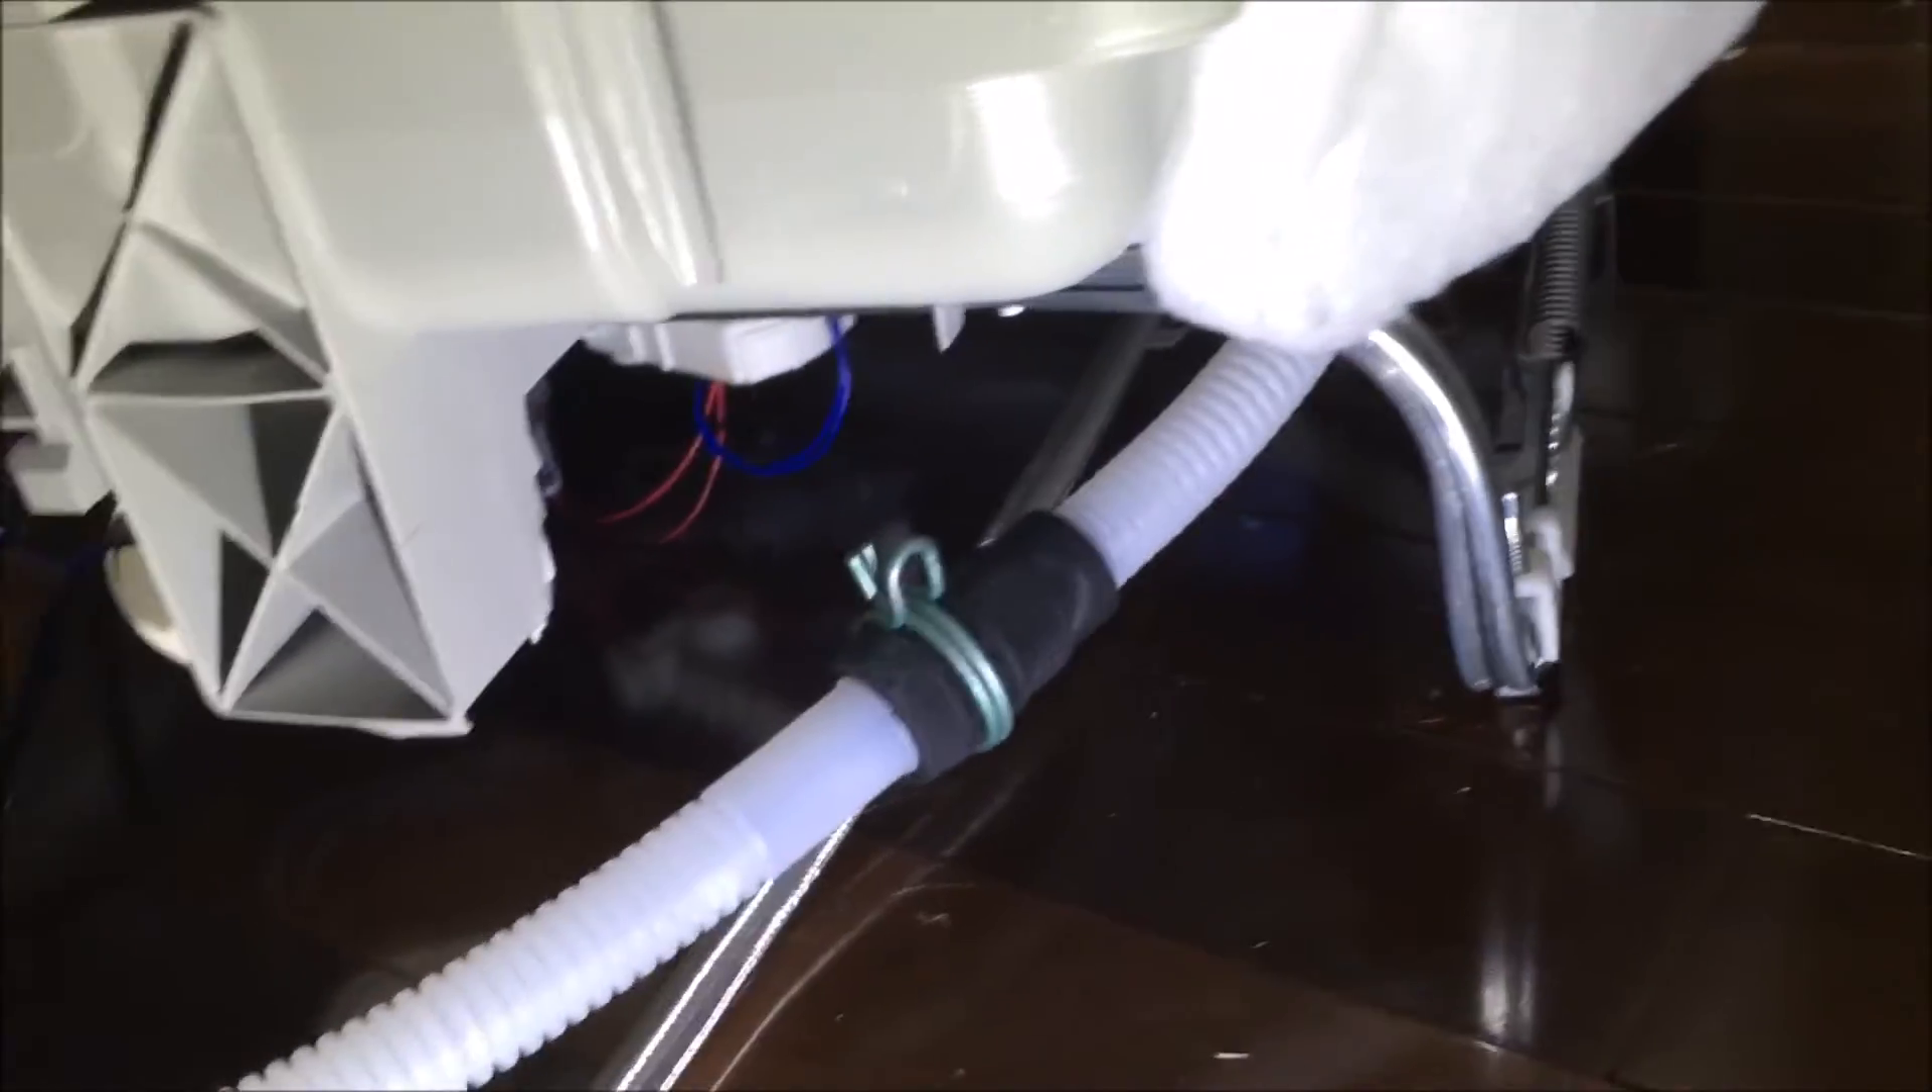So what he just did is he connected that drain hose to the bit of drain pipe that was underneath there and he just applied that little clamp, tighten that up.